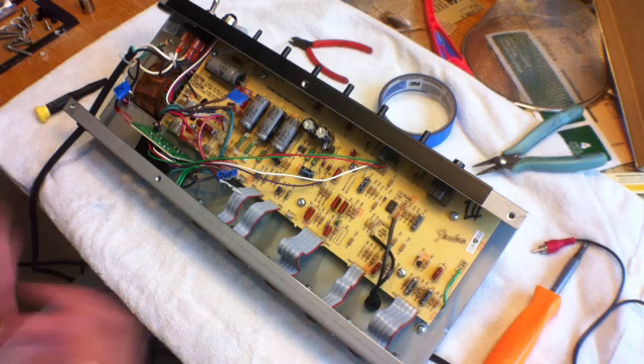All right, I've got the amp out of the chassis, I'm sorry, out of the cabinet.